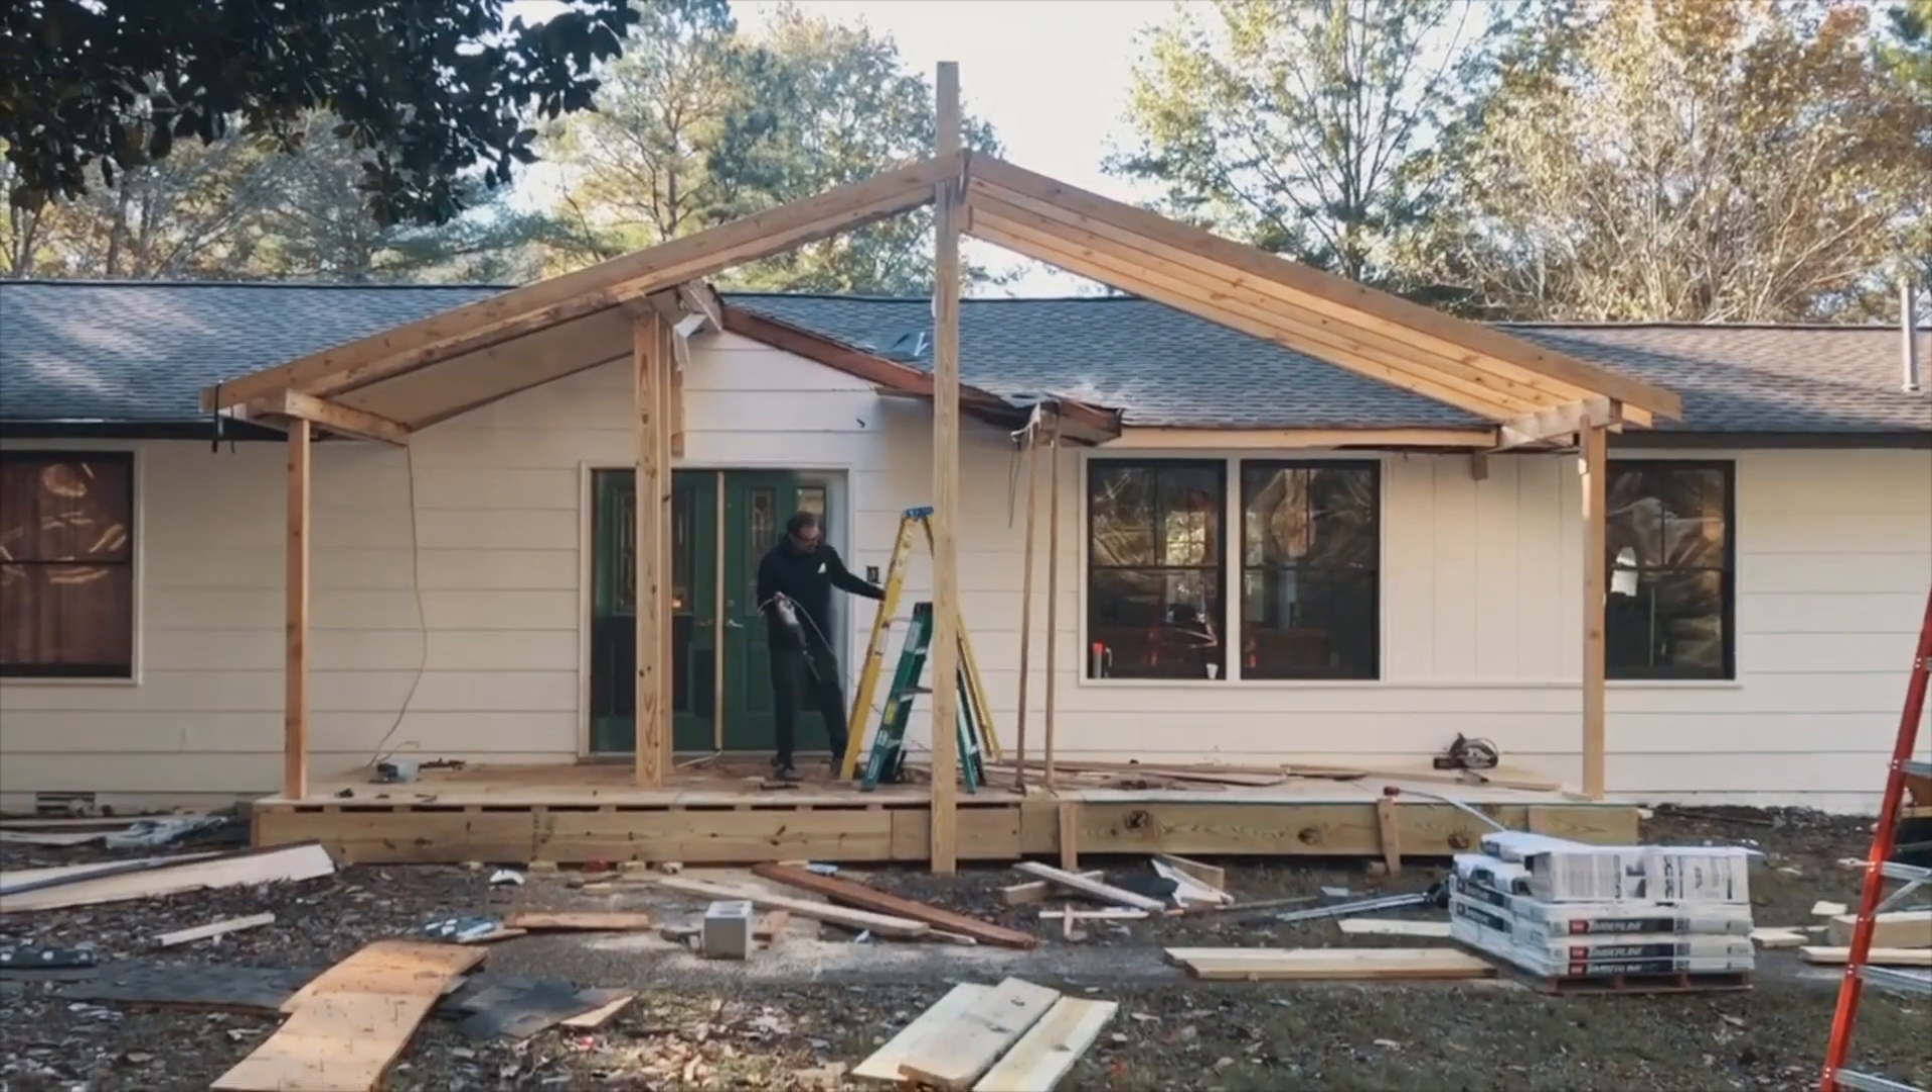Once I got the porch foundation built, I moved on to the roof structure and my buddy Adam helped me hold these rafters as I screwed them in place. All right, we're making progress.